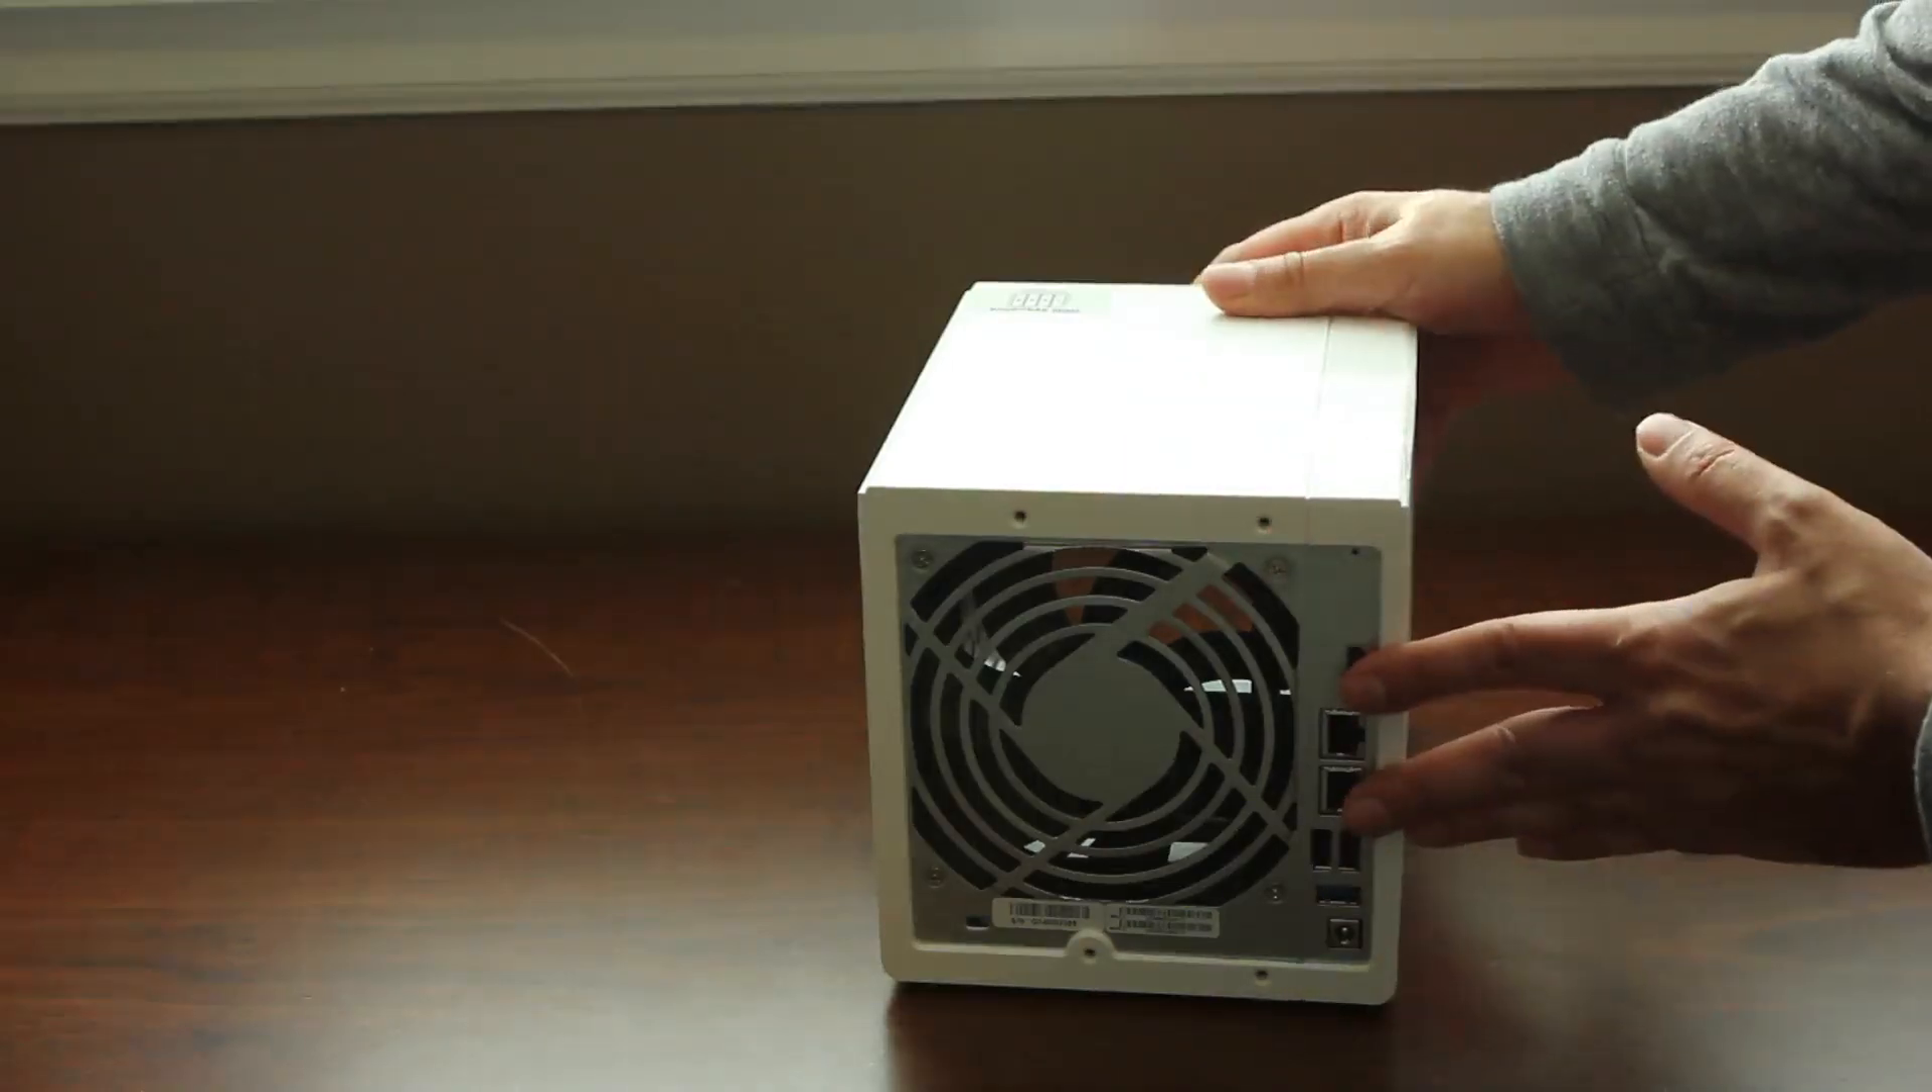And from there your case for your qnap is put back together and you can go ahead and put the last remaining screws back in on the back side.